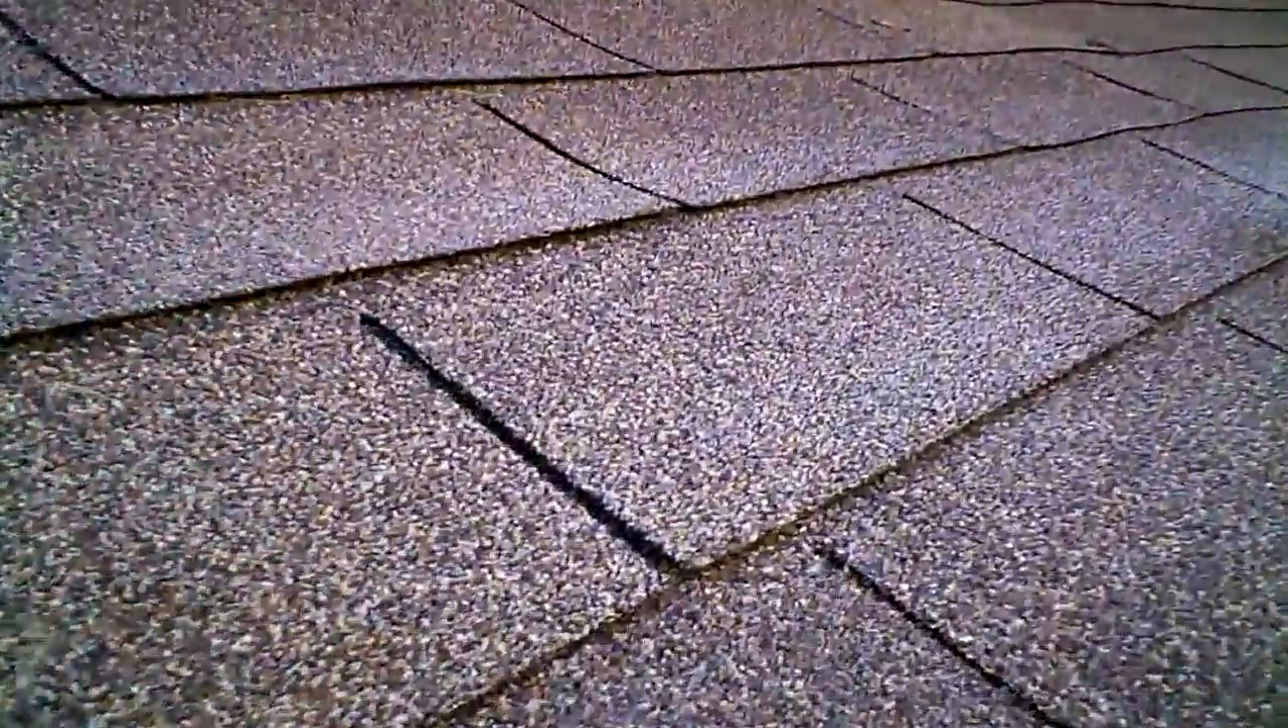We got the roofing on.